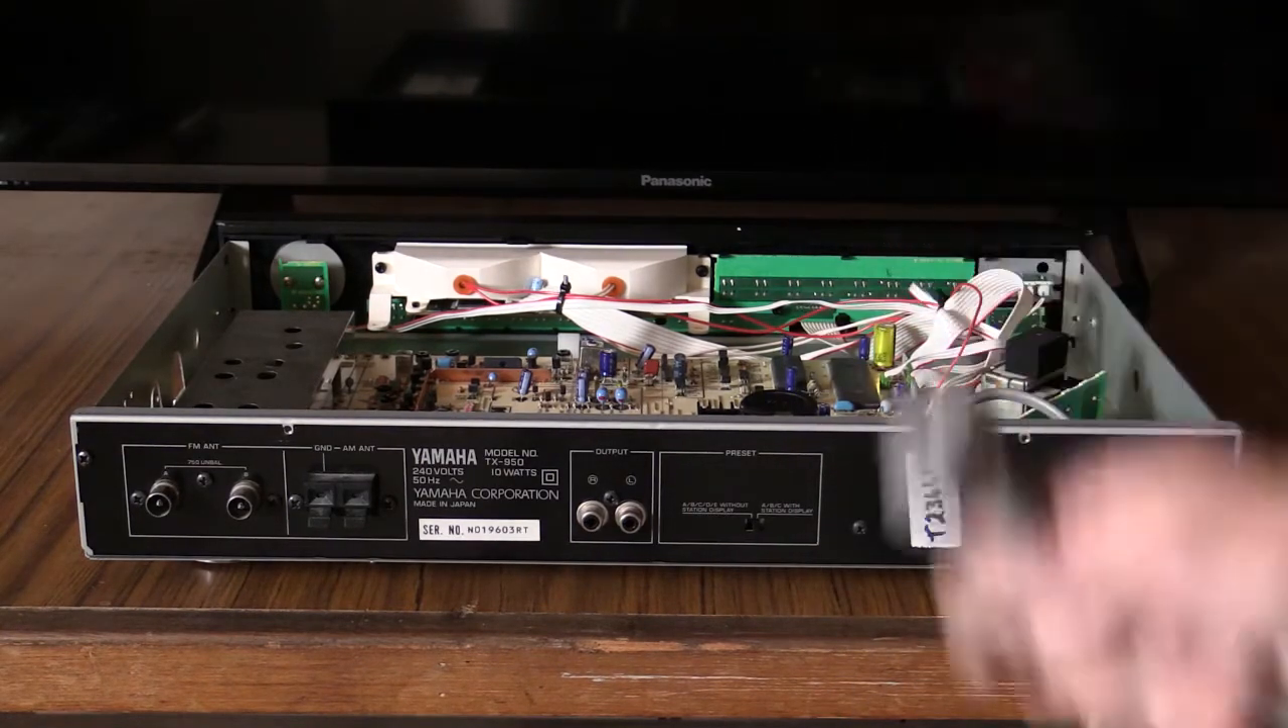Here I've already got the top off exposing the circuit board.